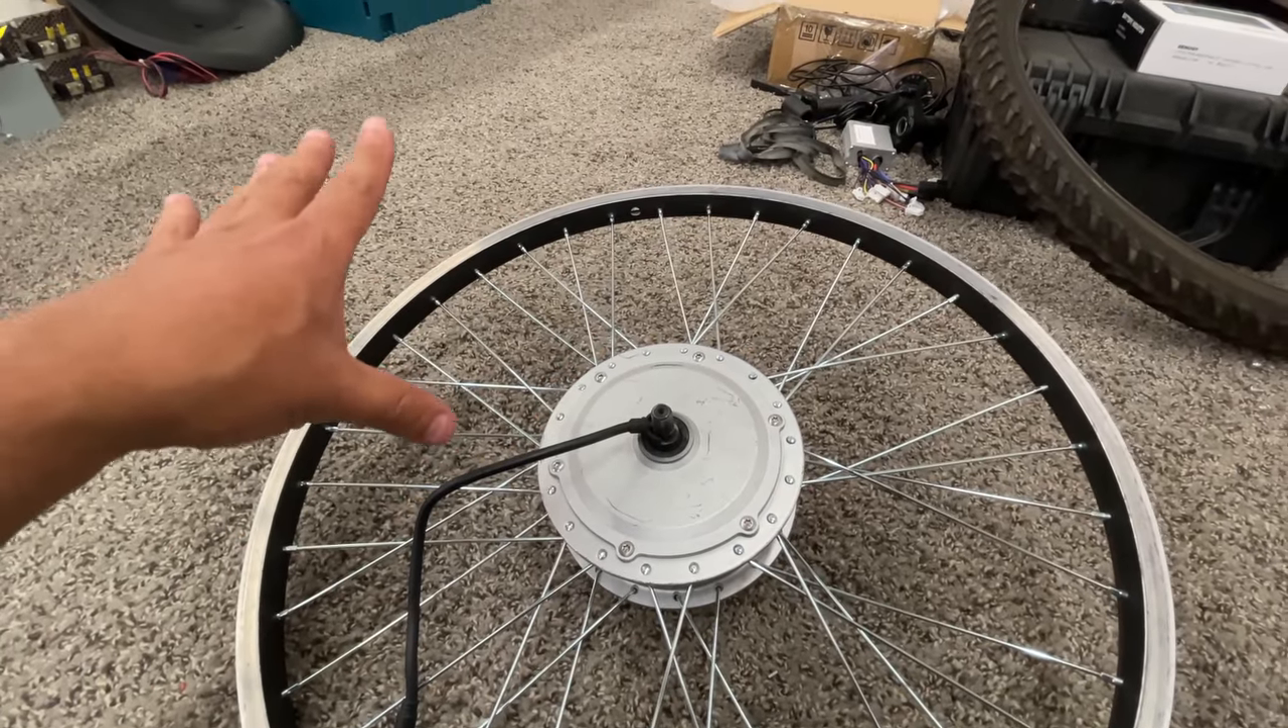So here is the final 24-inch rim loaded in here.